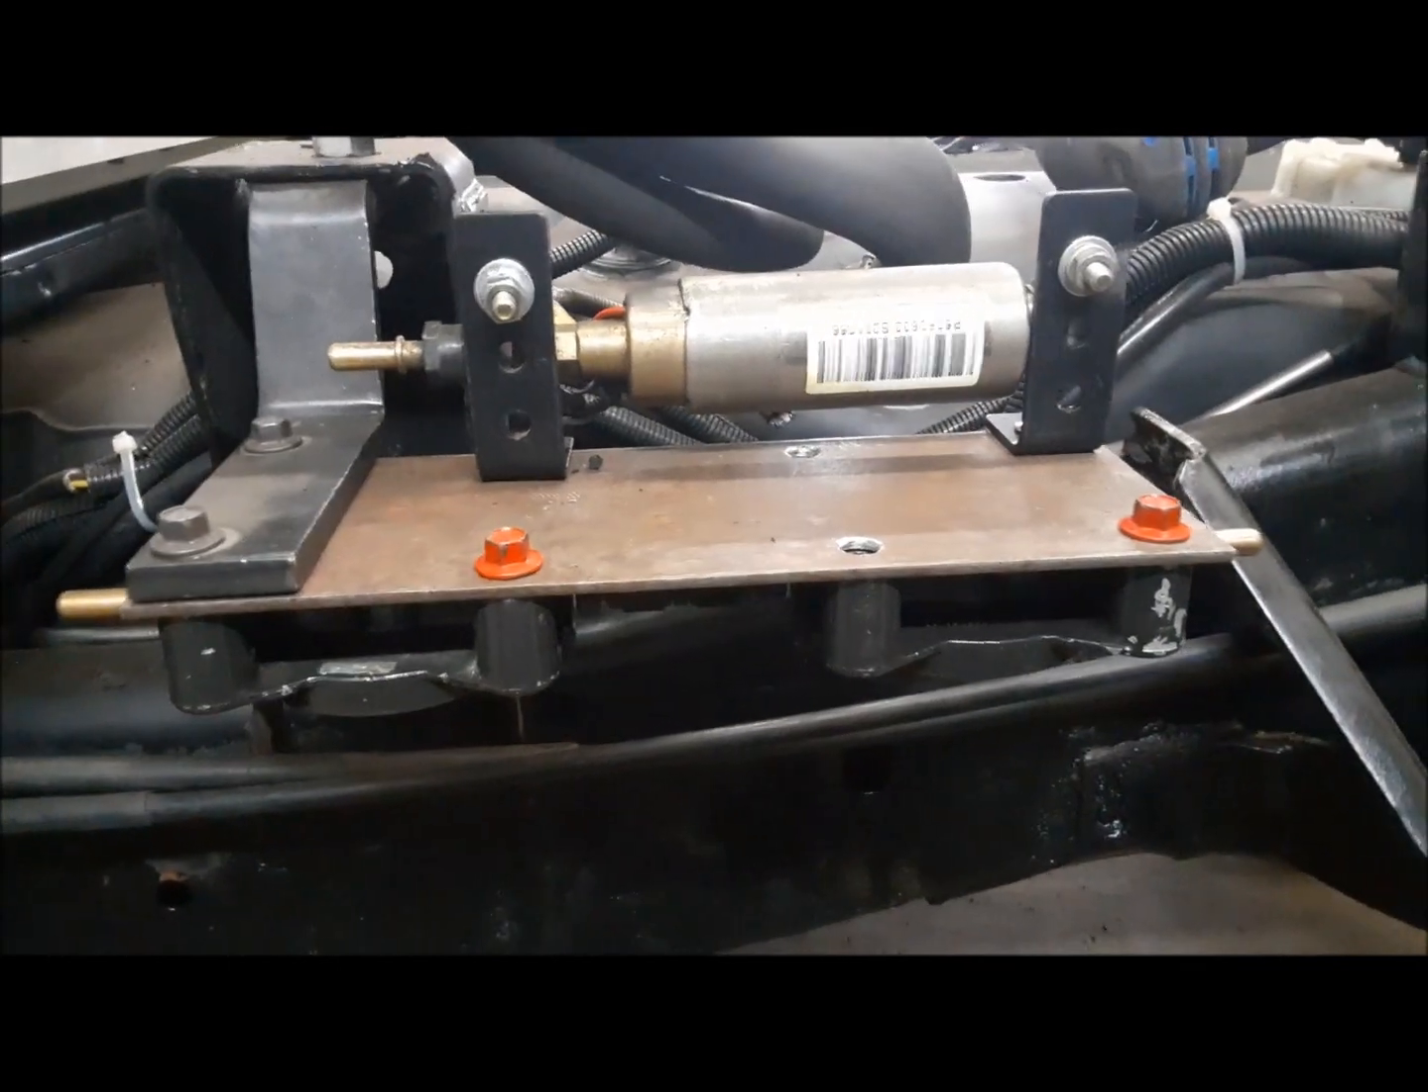There's our pump mounted.